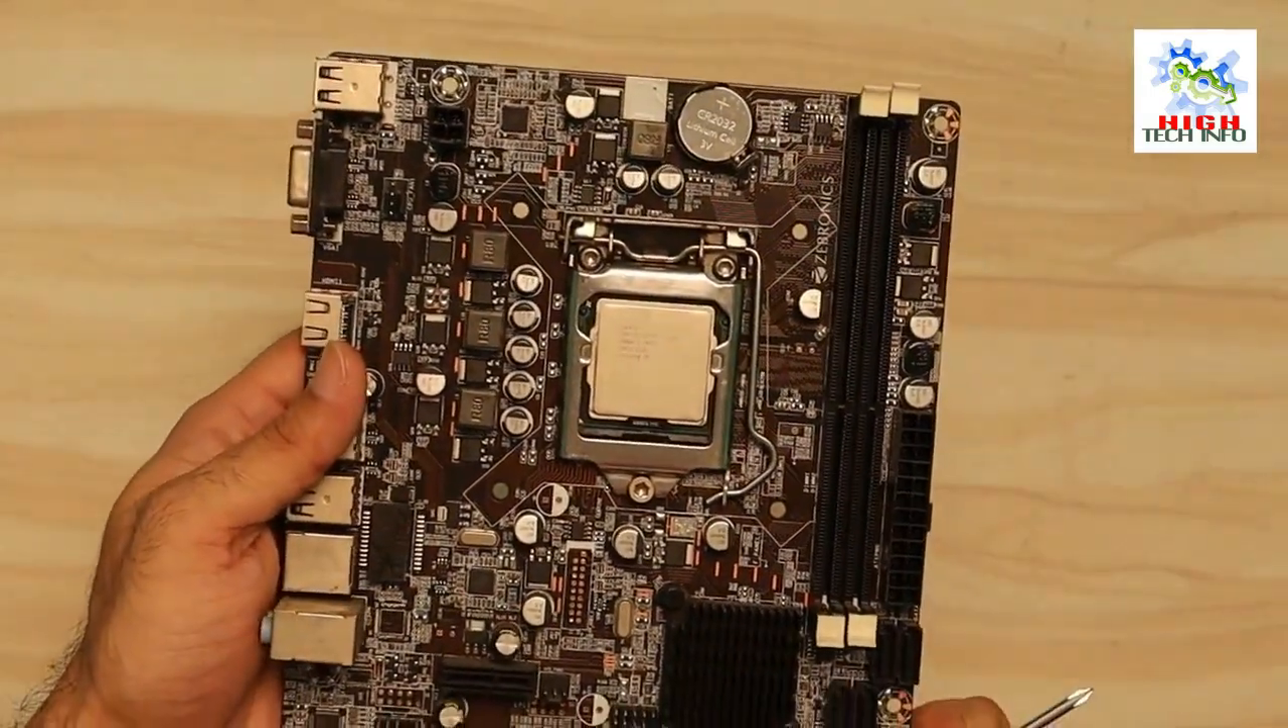तो आप देख सकते हैं हमने इस Motherboard में प्रोसेसर को लगा लिया है।